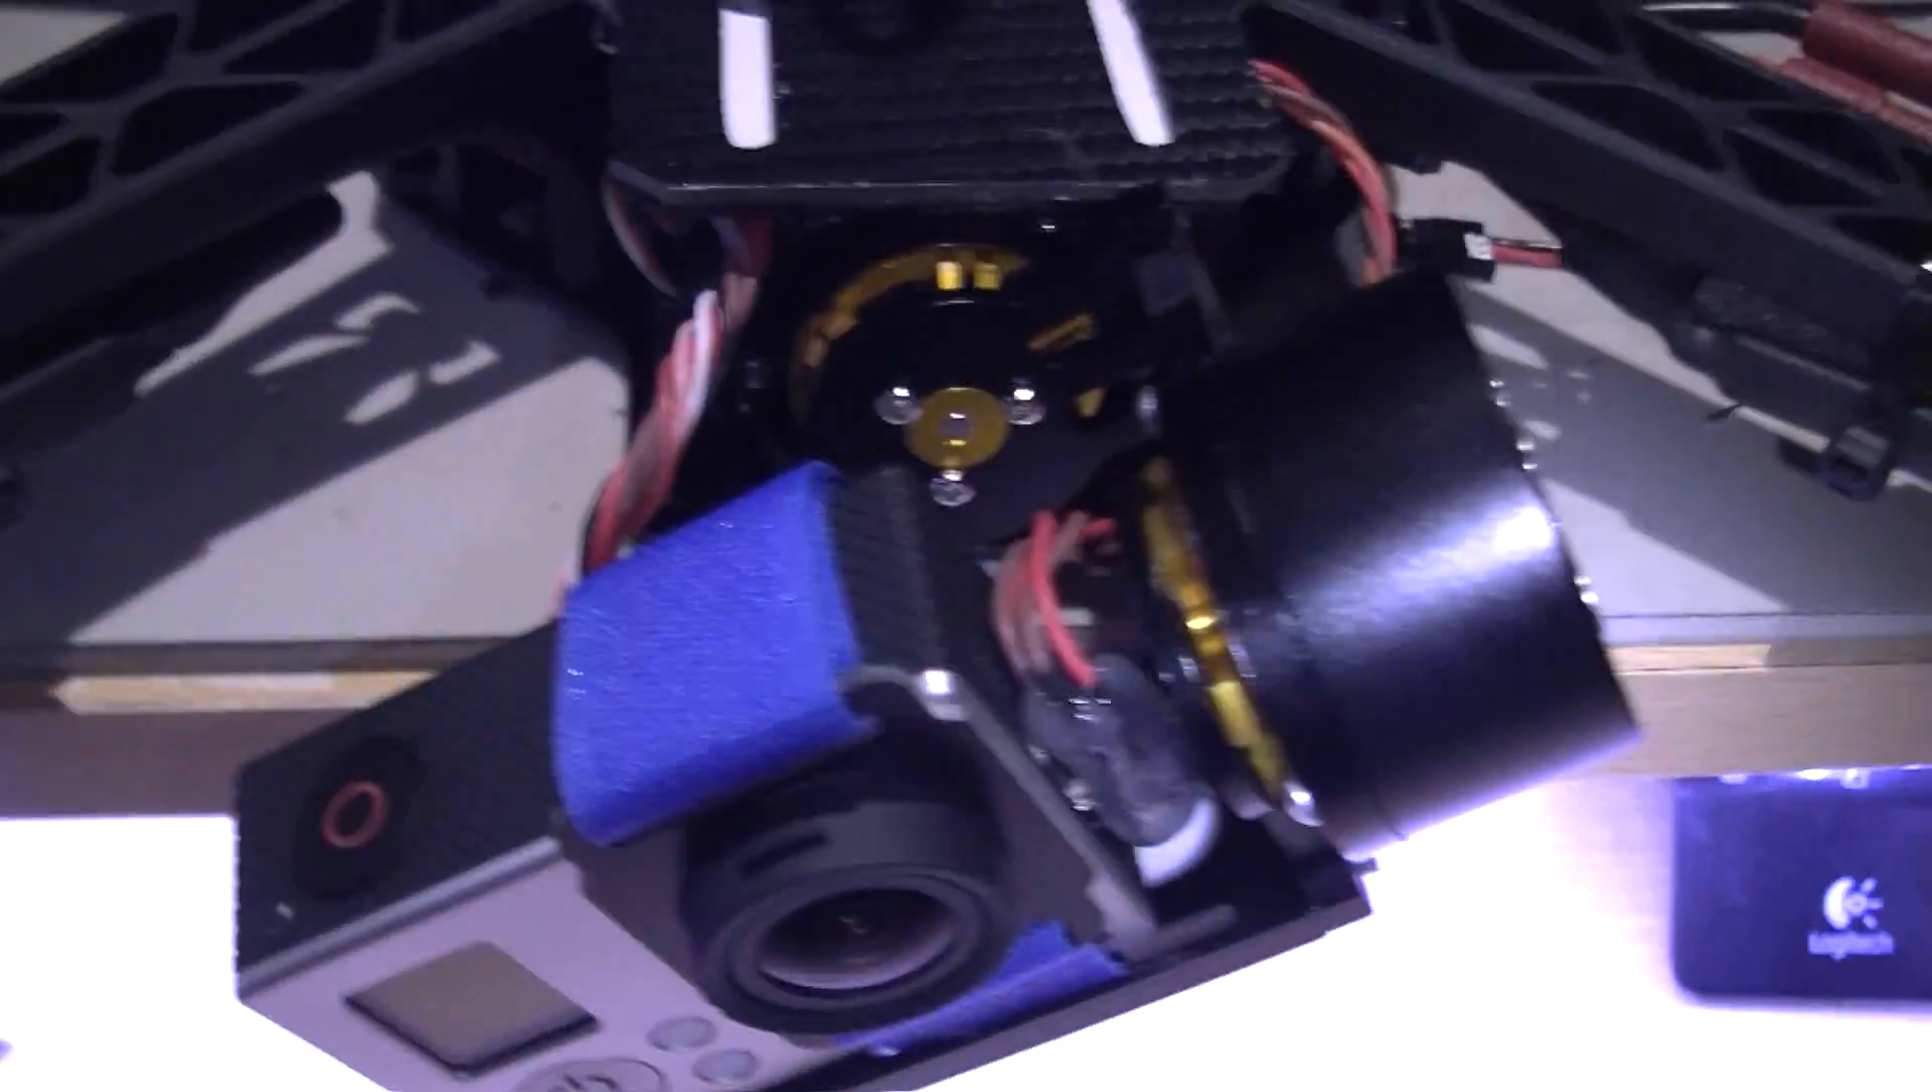I've got the gimbal in and on.